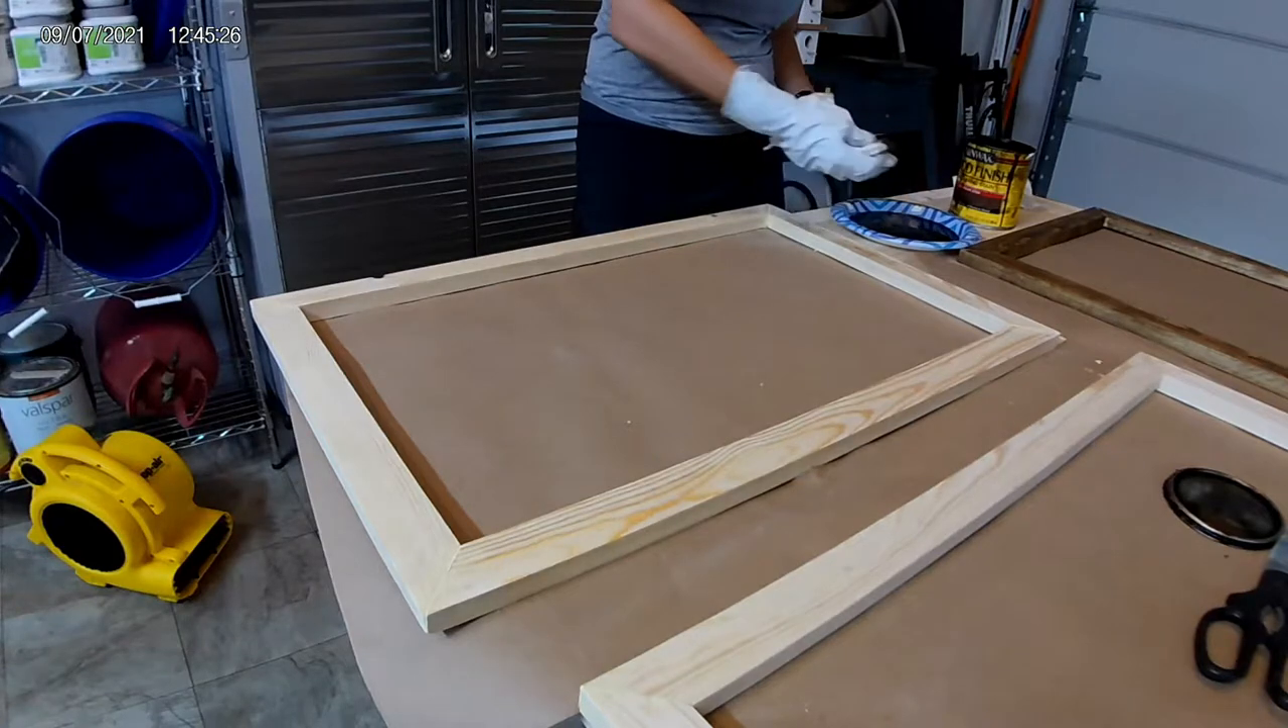After the sanding was done, I went ahead and glued the pieces together to make the frames.